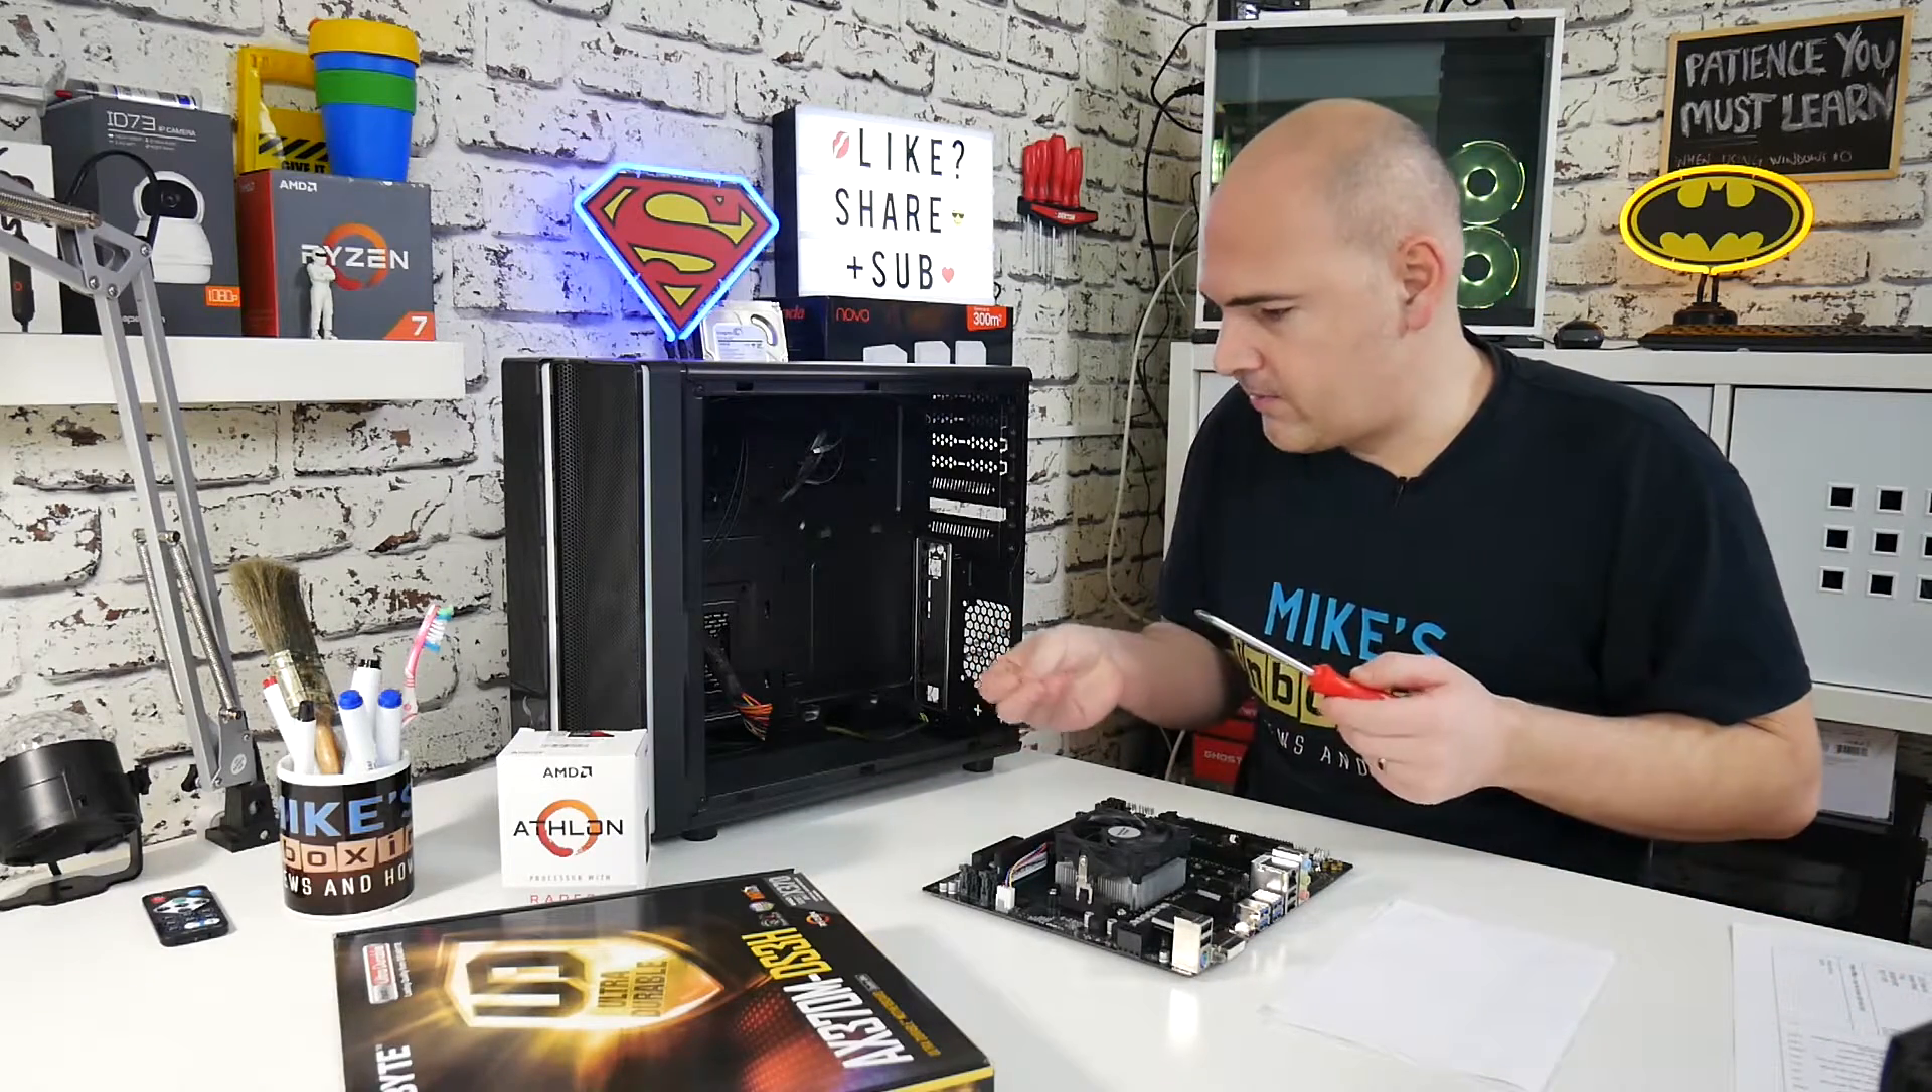So there we go, there's the motherboard out of the chassis.